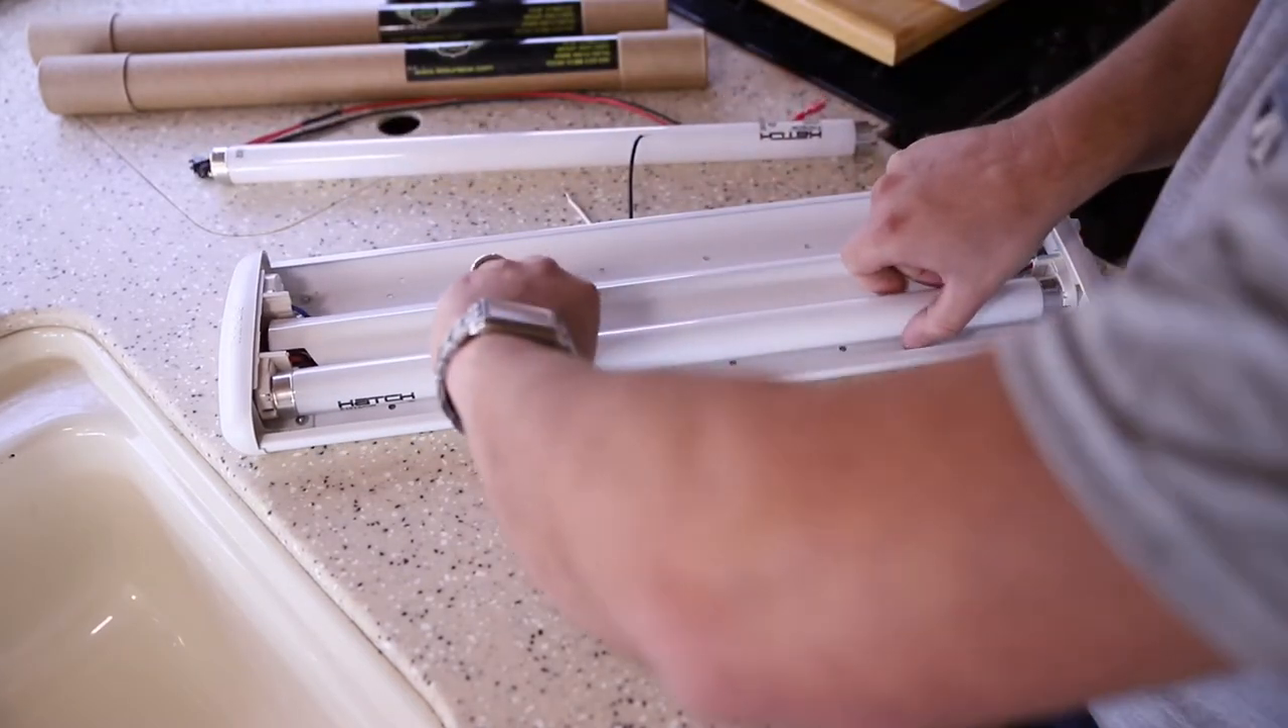Now that we have the fixture removed we can take the bulbs out.